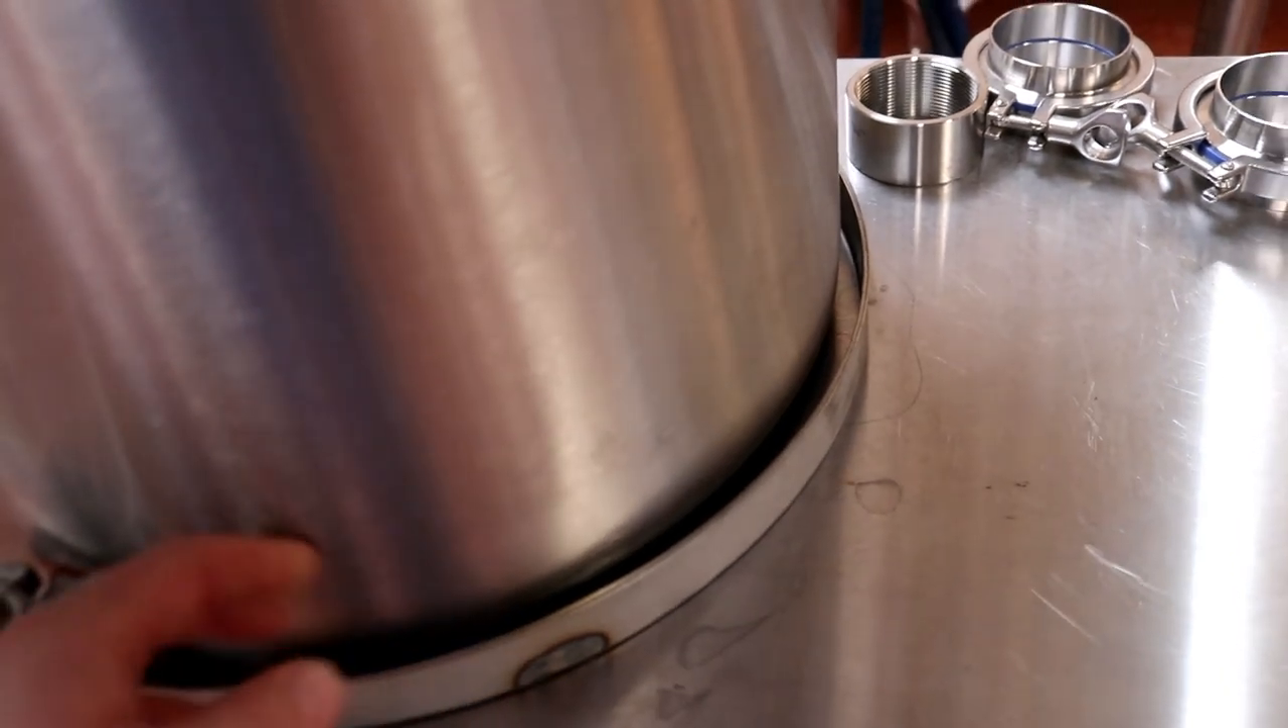So you see how there's a gap around the edge.